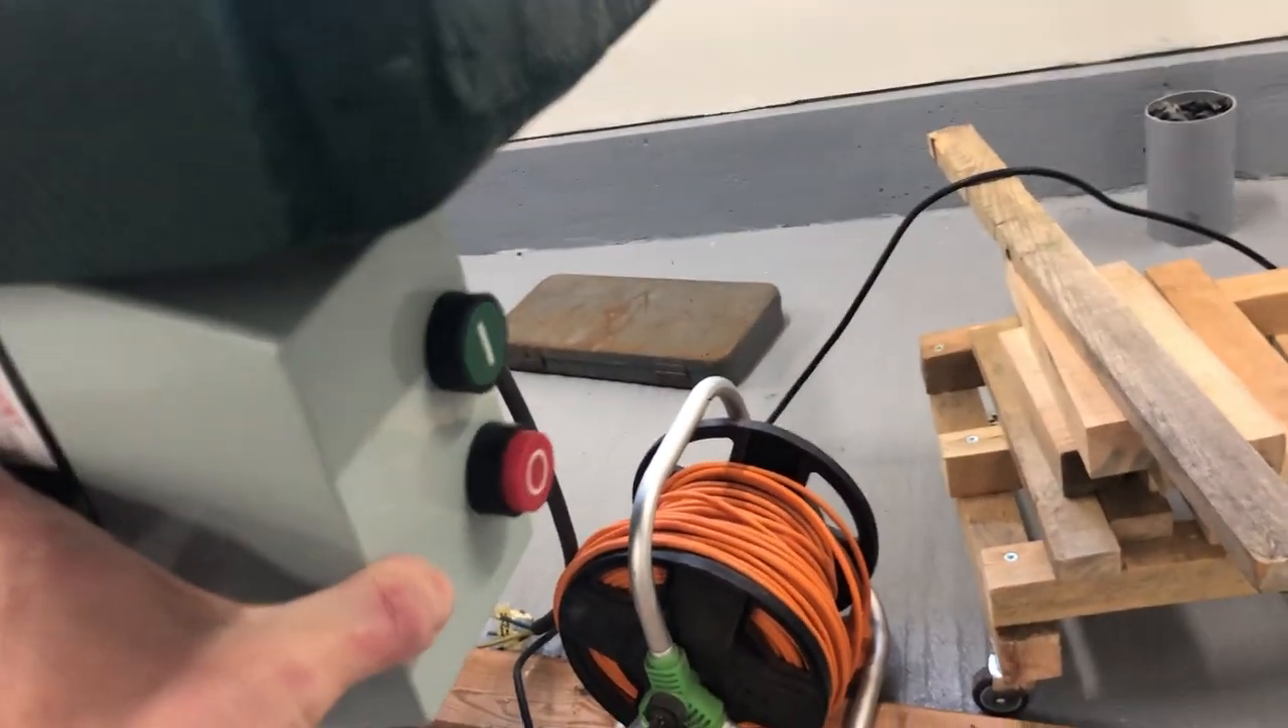Here you can see the switch mounted in place. It's not going anywhere.